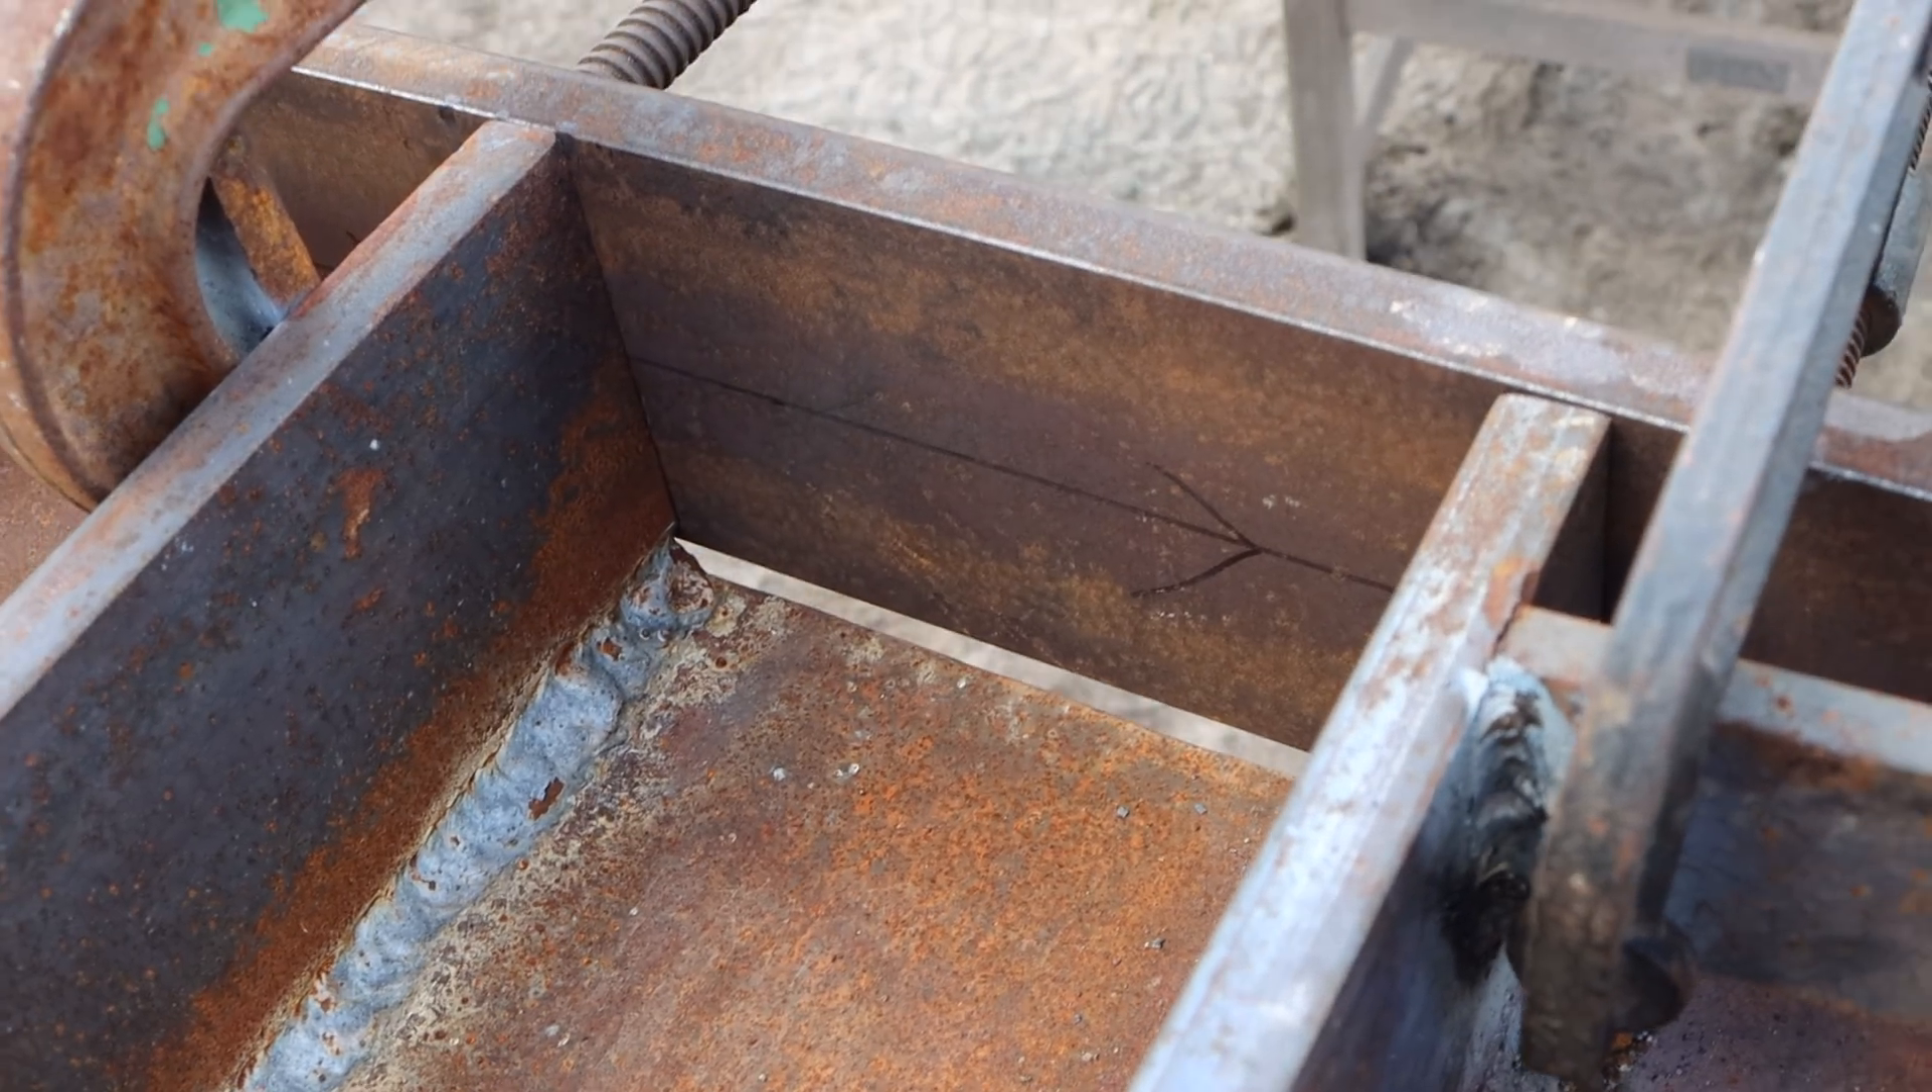You can see there's a gap across the bottom, that's fillable by weld, that's not really an issue.